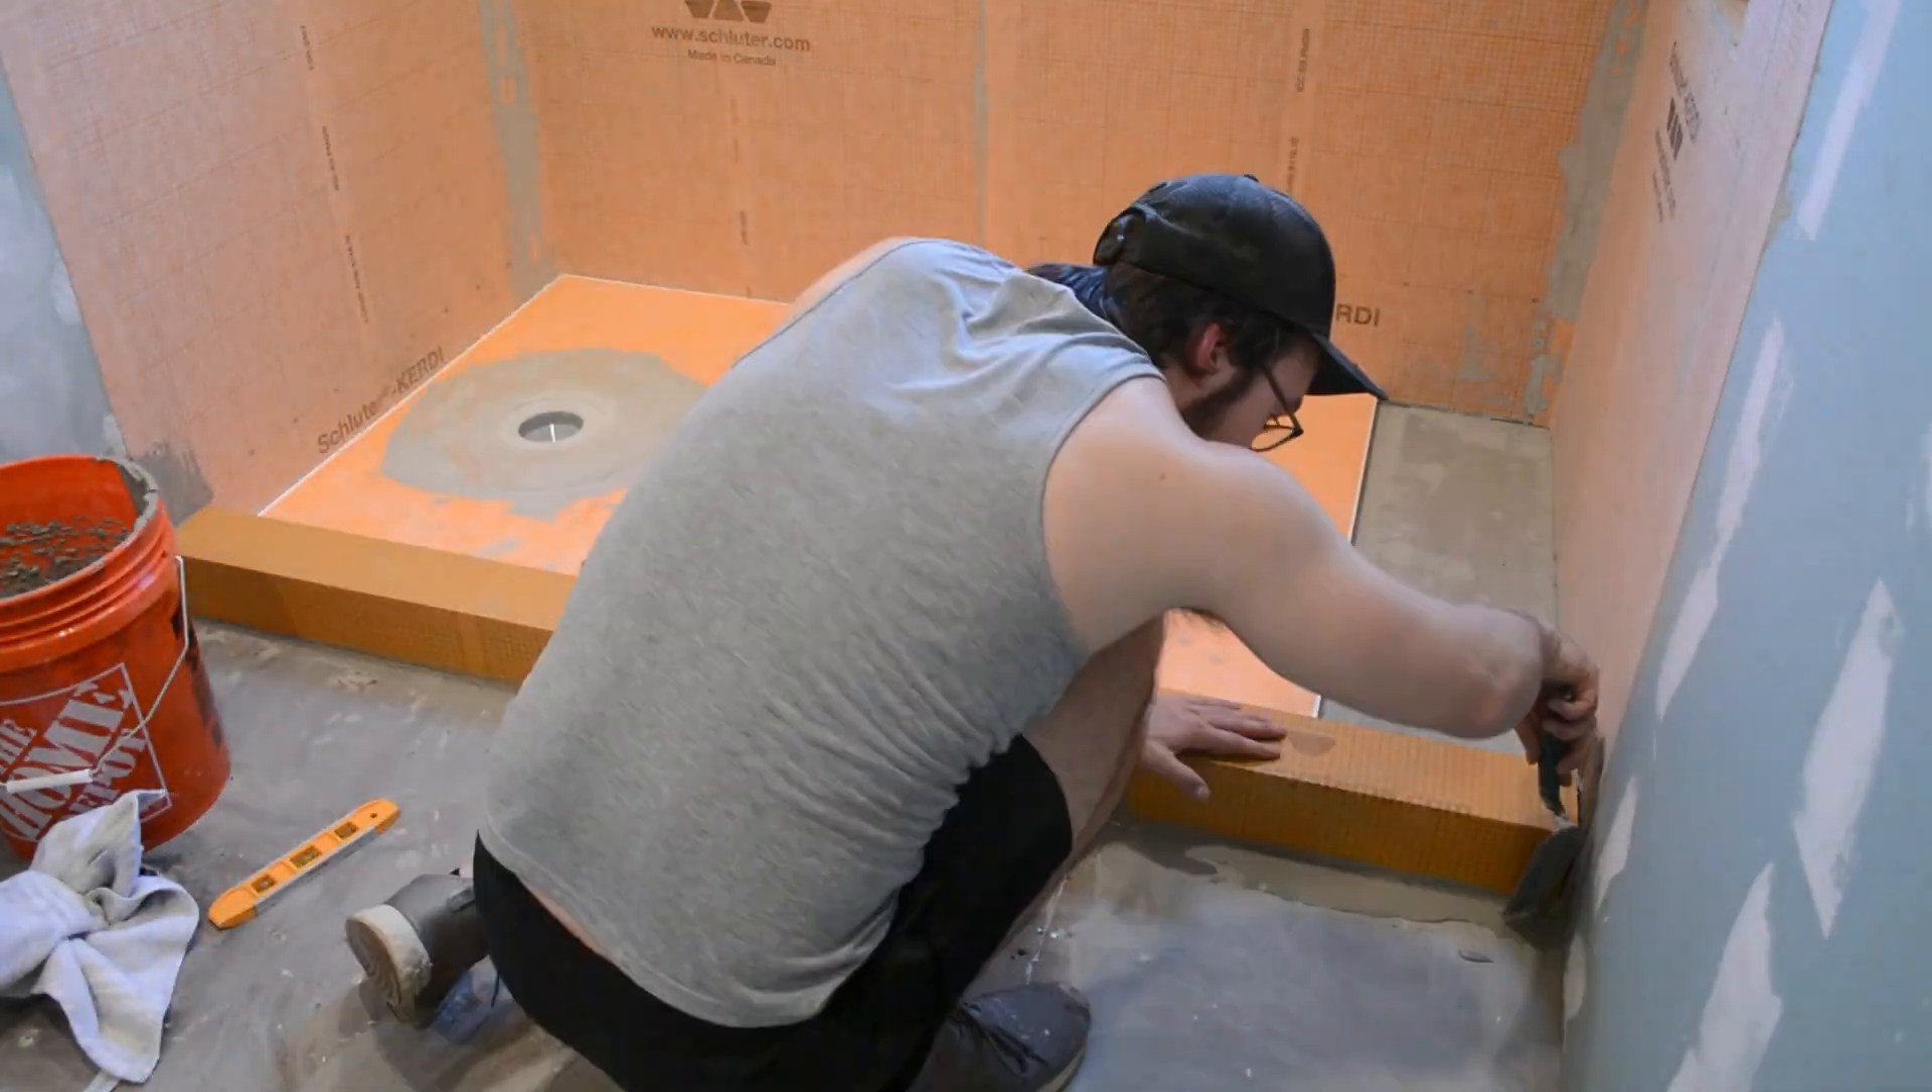As you might notice there on the top right the pan doesn't actually go all the way to the other wall.